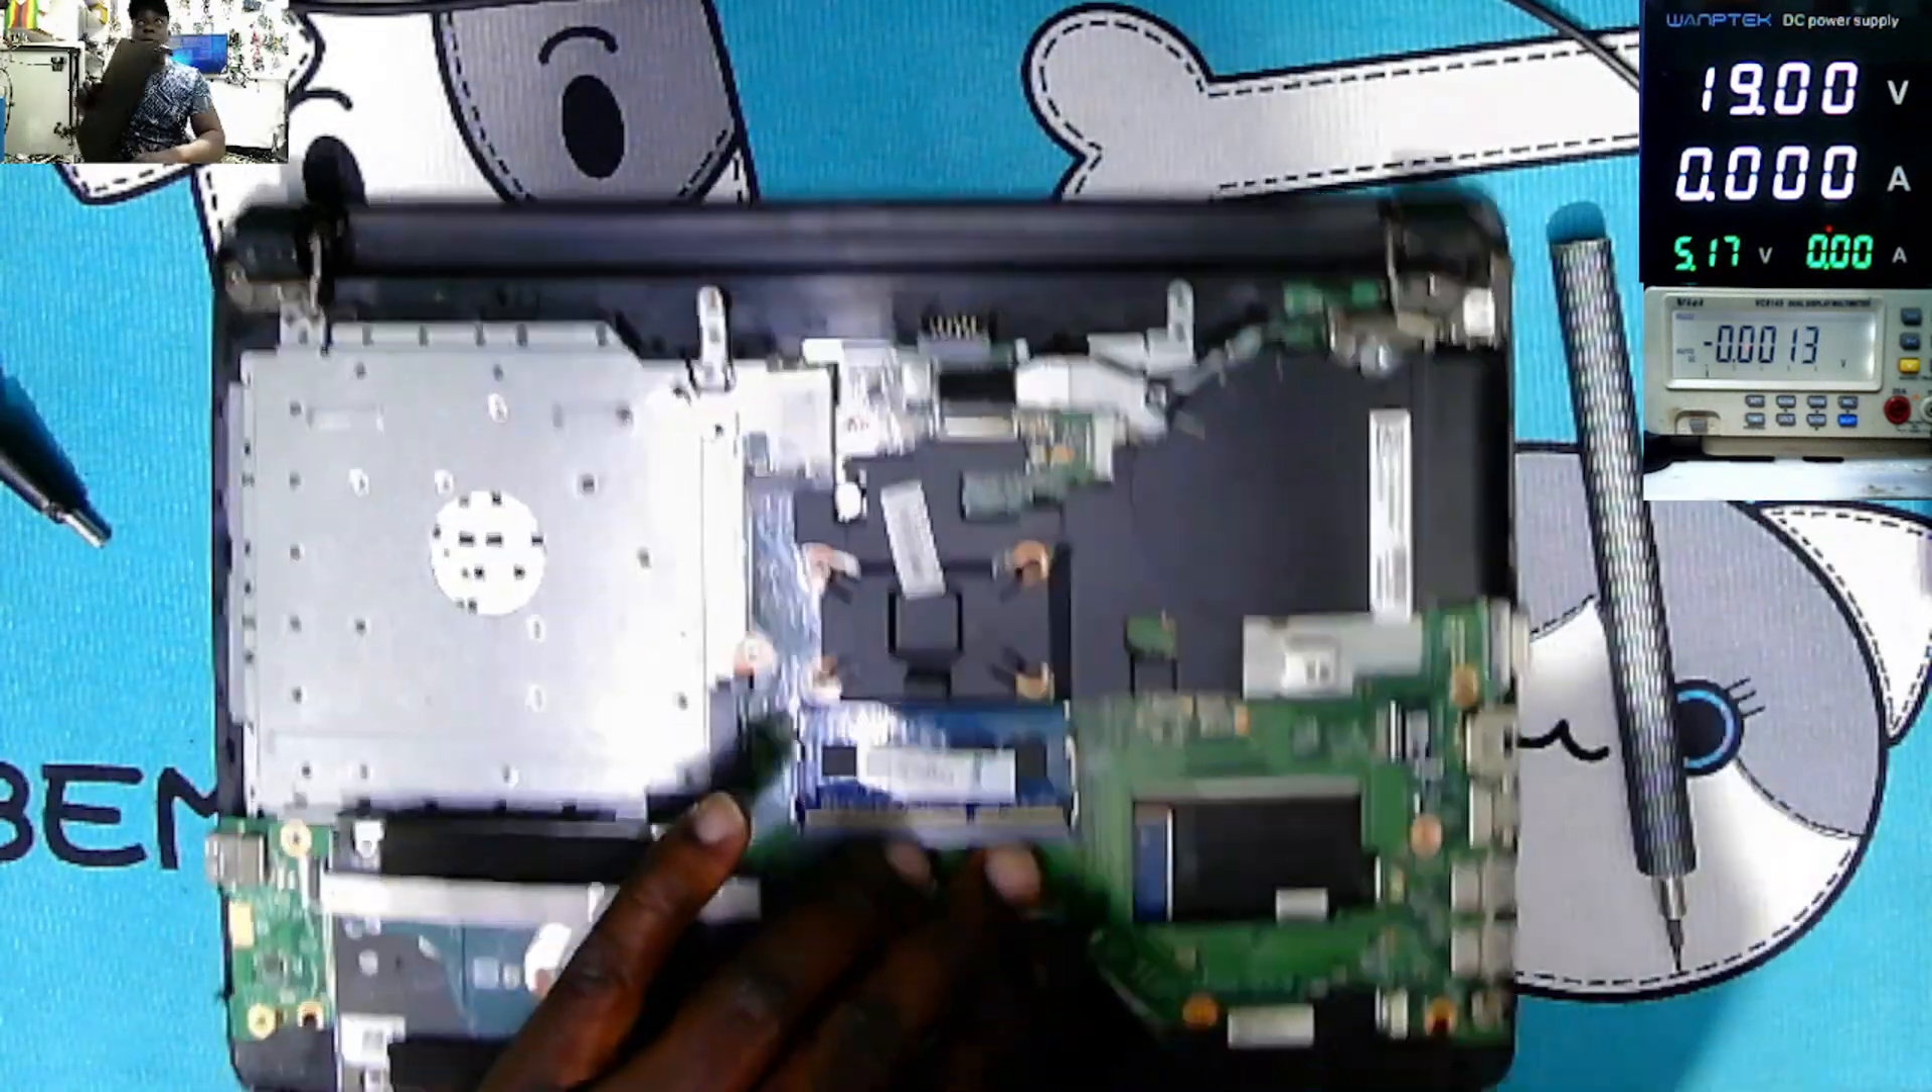And the back cover is out.